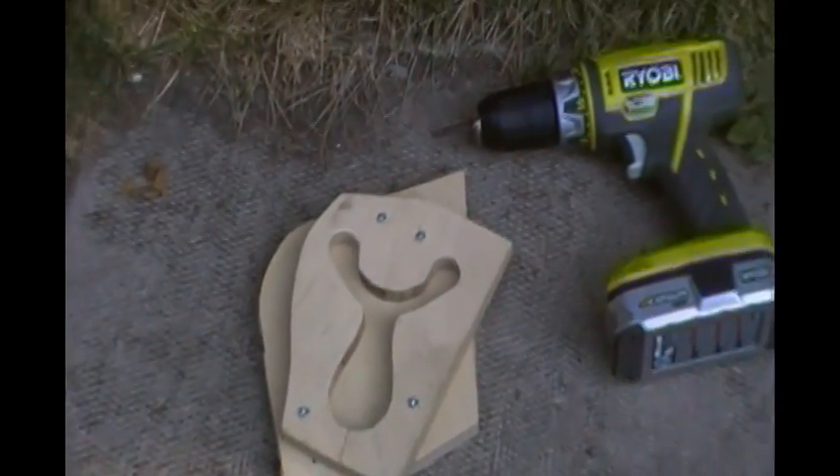So here I've assembled my mold with four screws.